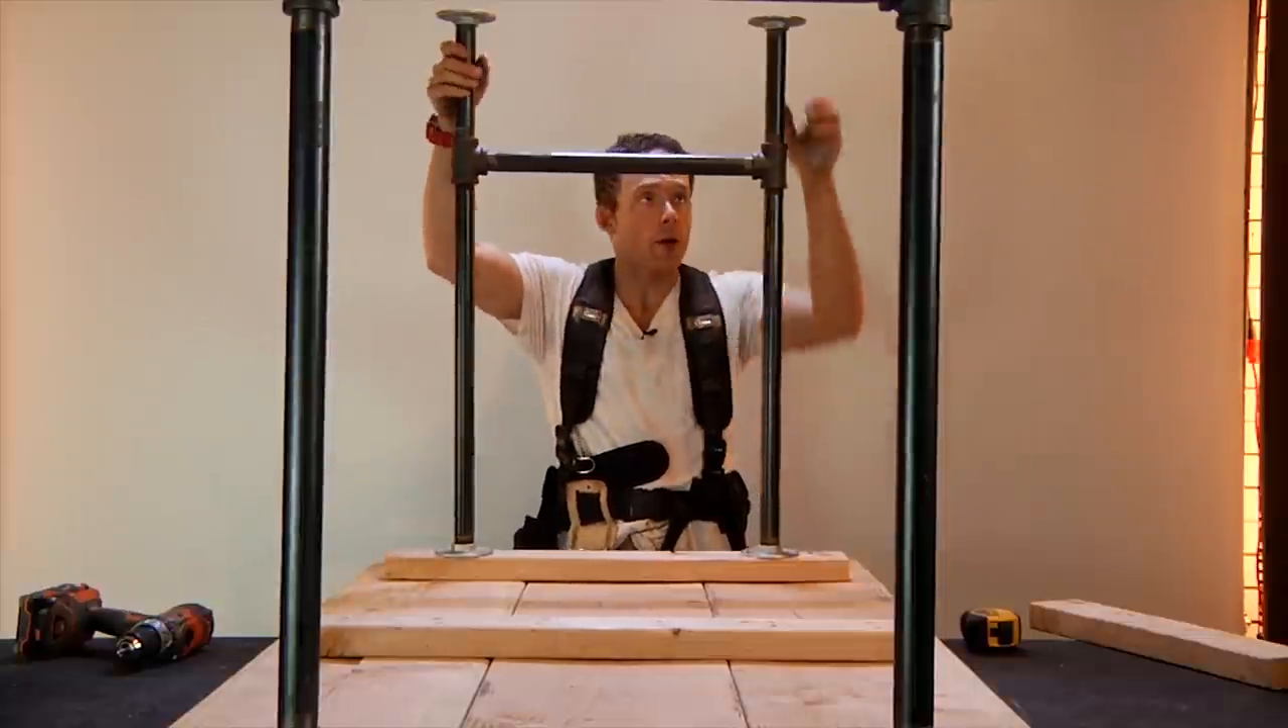And that's it. Your legs are on.